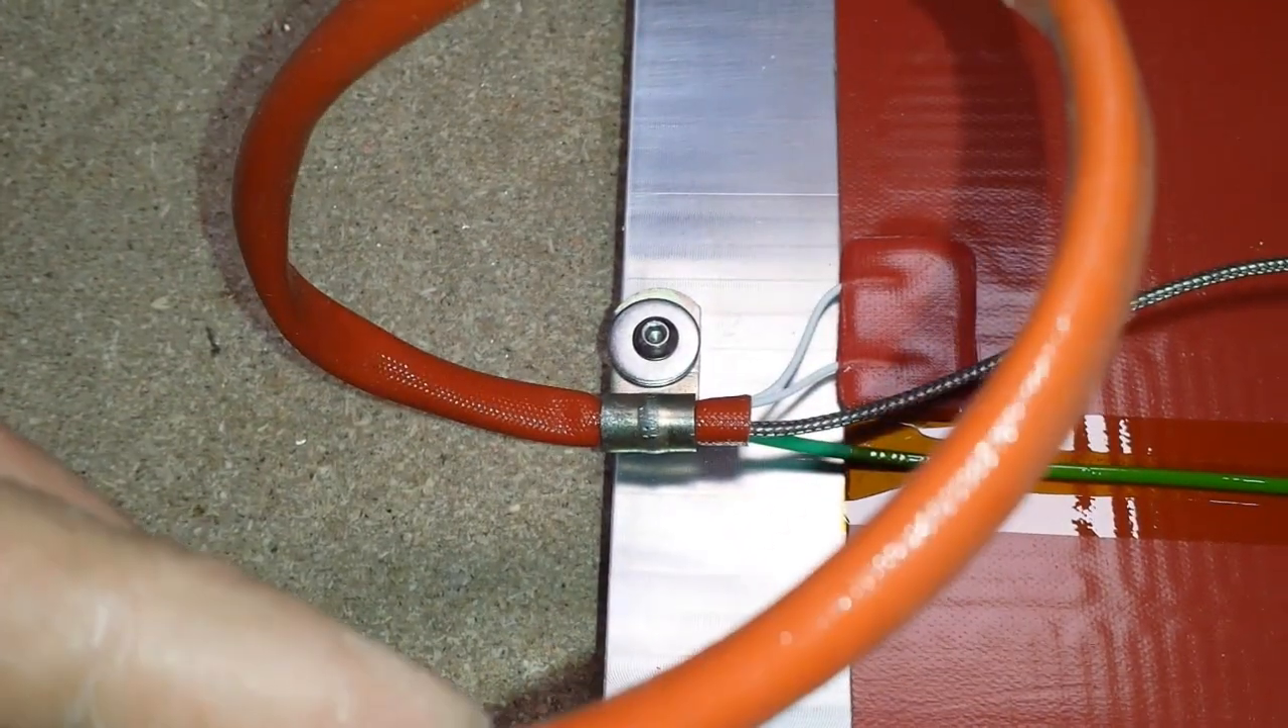So I fitted a basic cable strain relief and some high temperature silicone sleeve, which keeps everything nice and safe and stops from pulling on these when handling the heater and just protects everything.